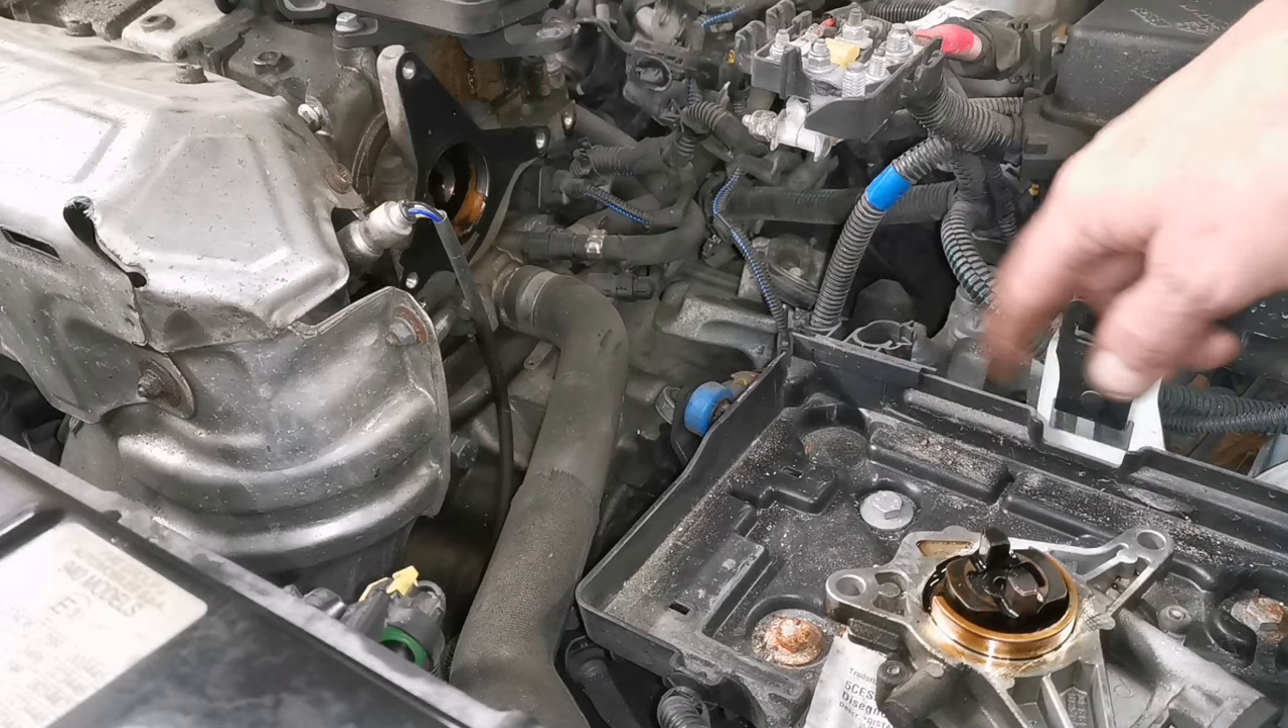Over here on the right hand side of the engine, this is the battery tray. I have the battery removed.